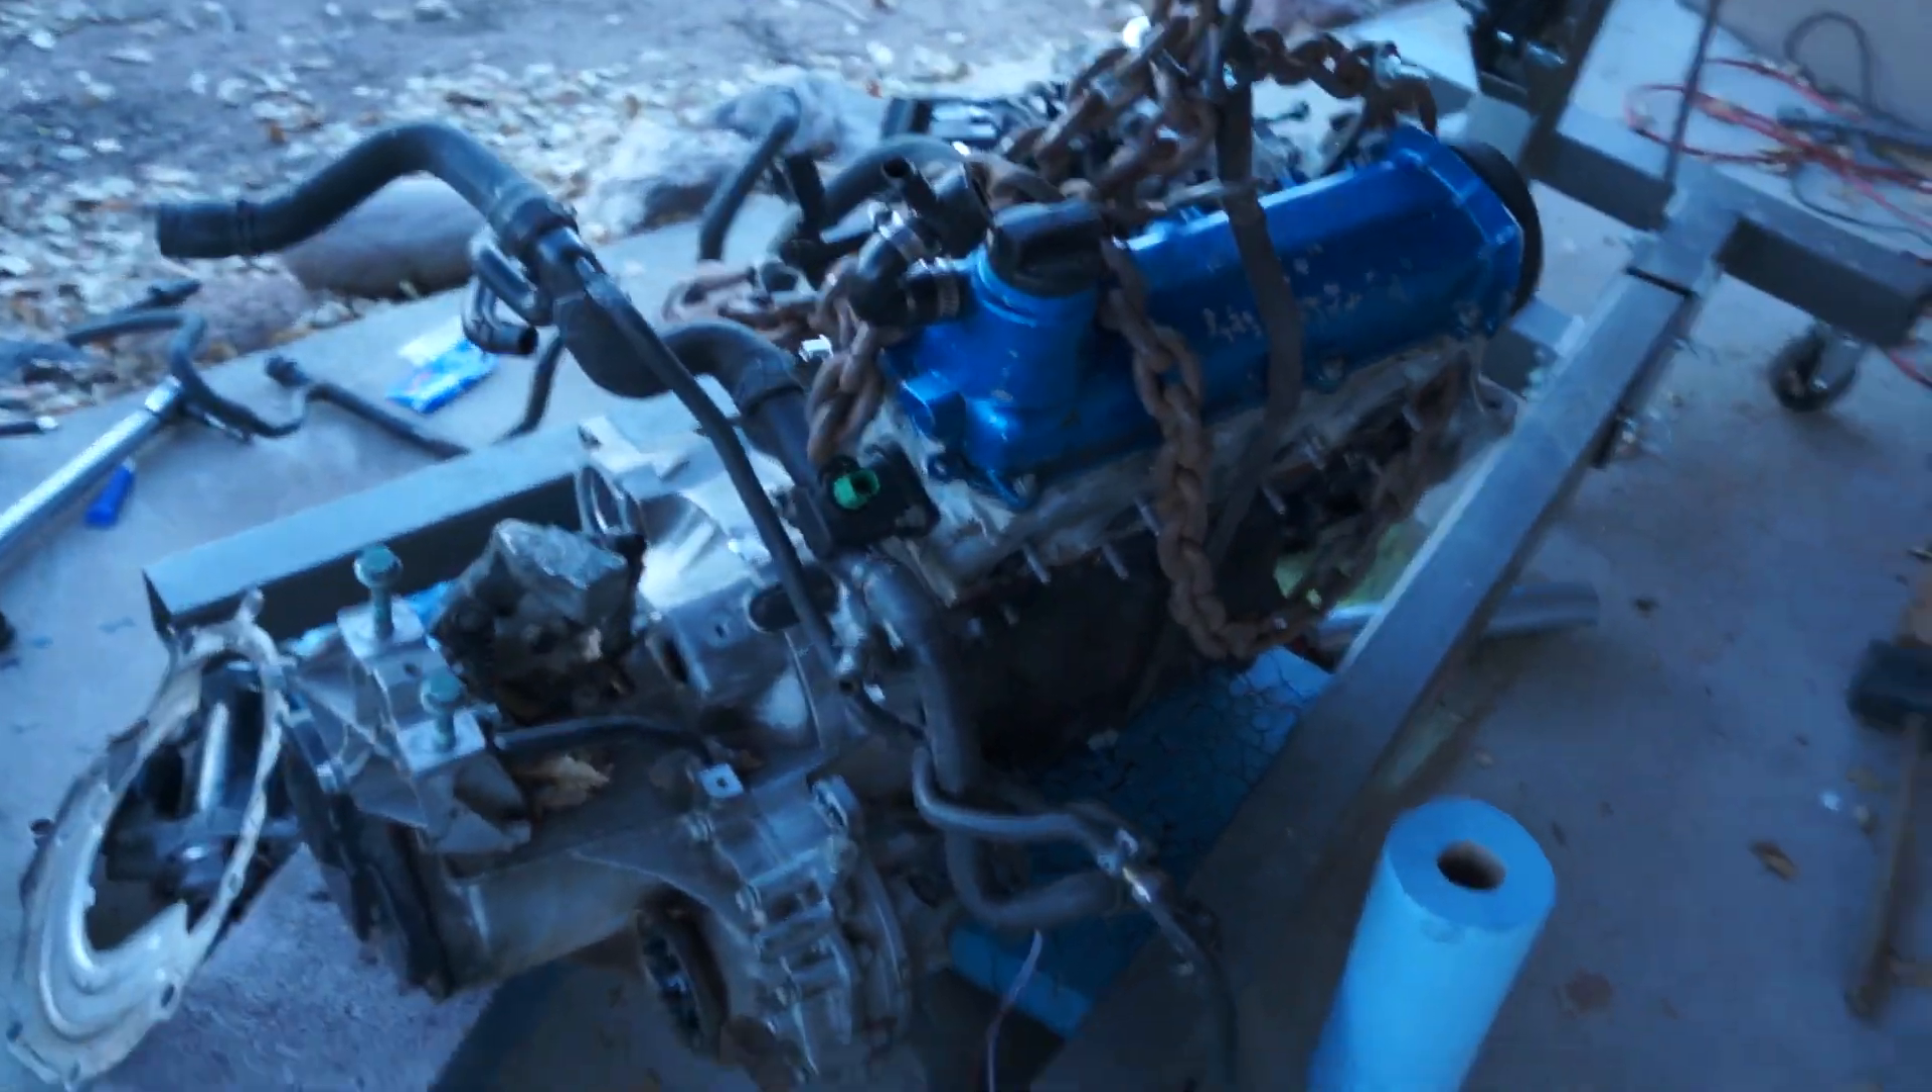I'm all dressed up for dinner, but we did get the transmission onto the engine, so here it is.